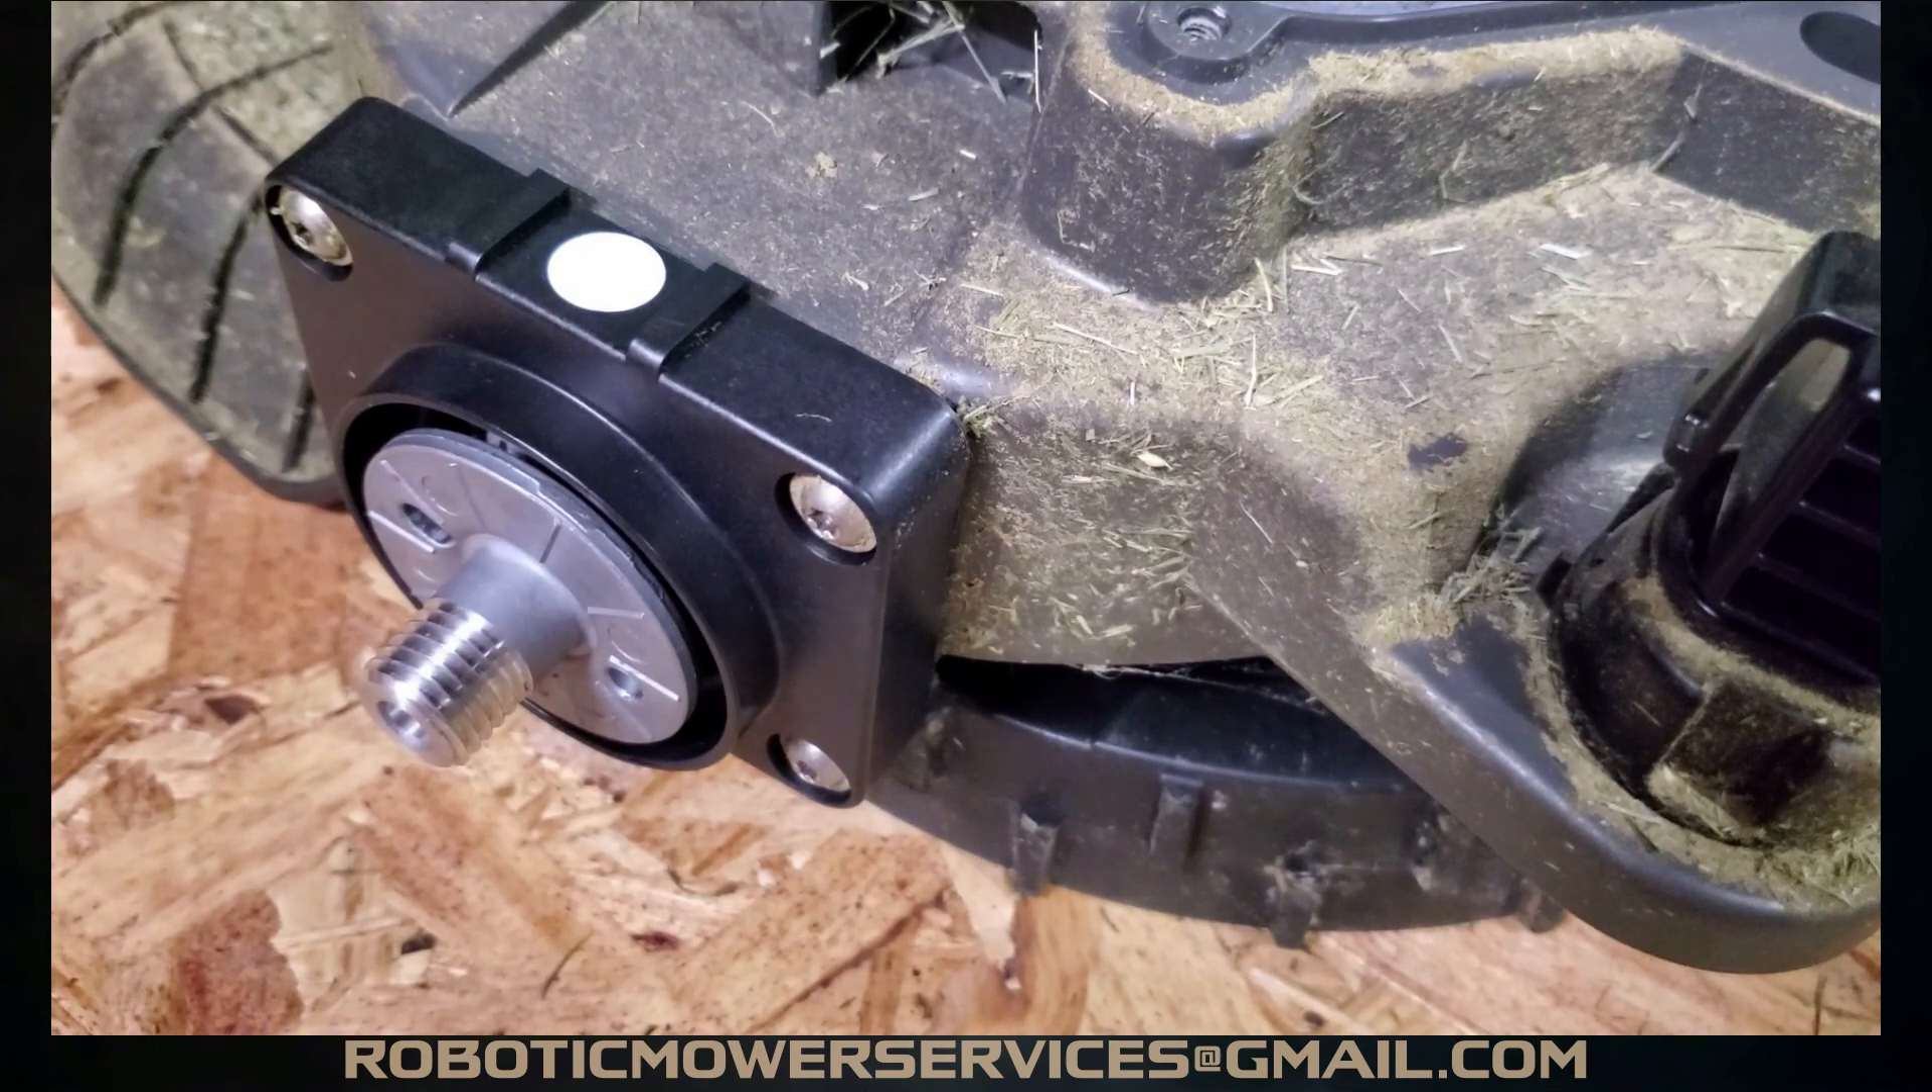Our wheel motor is now in place everything is nice and even and sealed up on there.